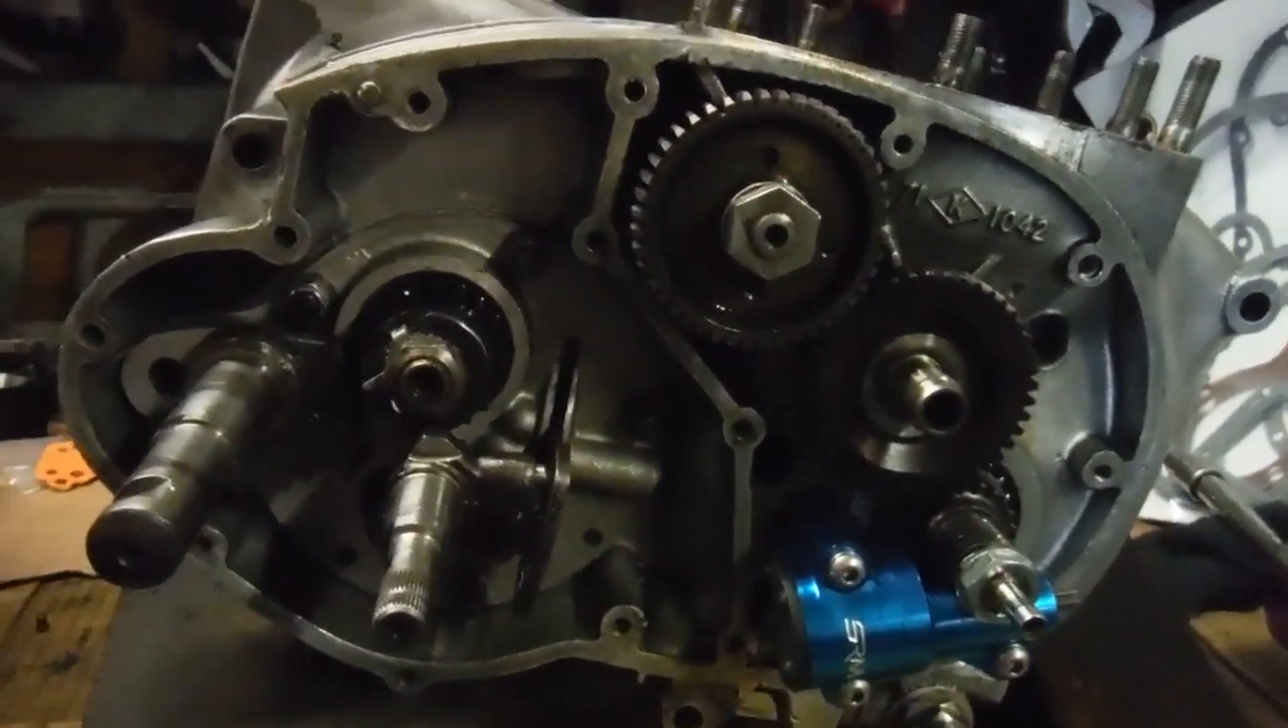I've got the timing side ready to put the timing cover on now.